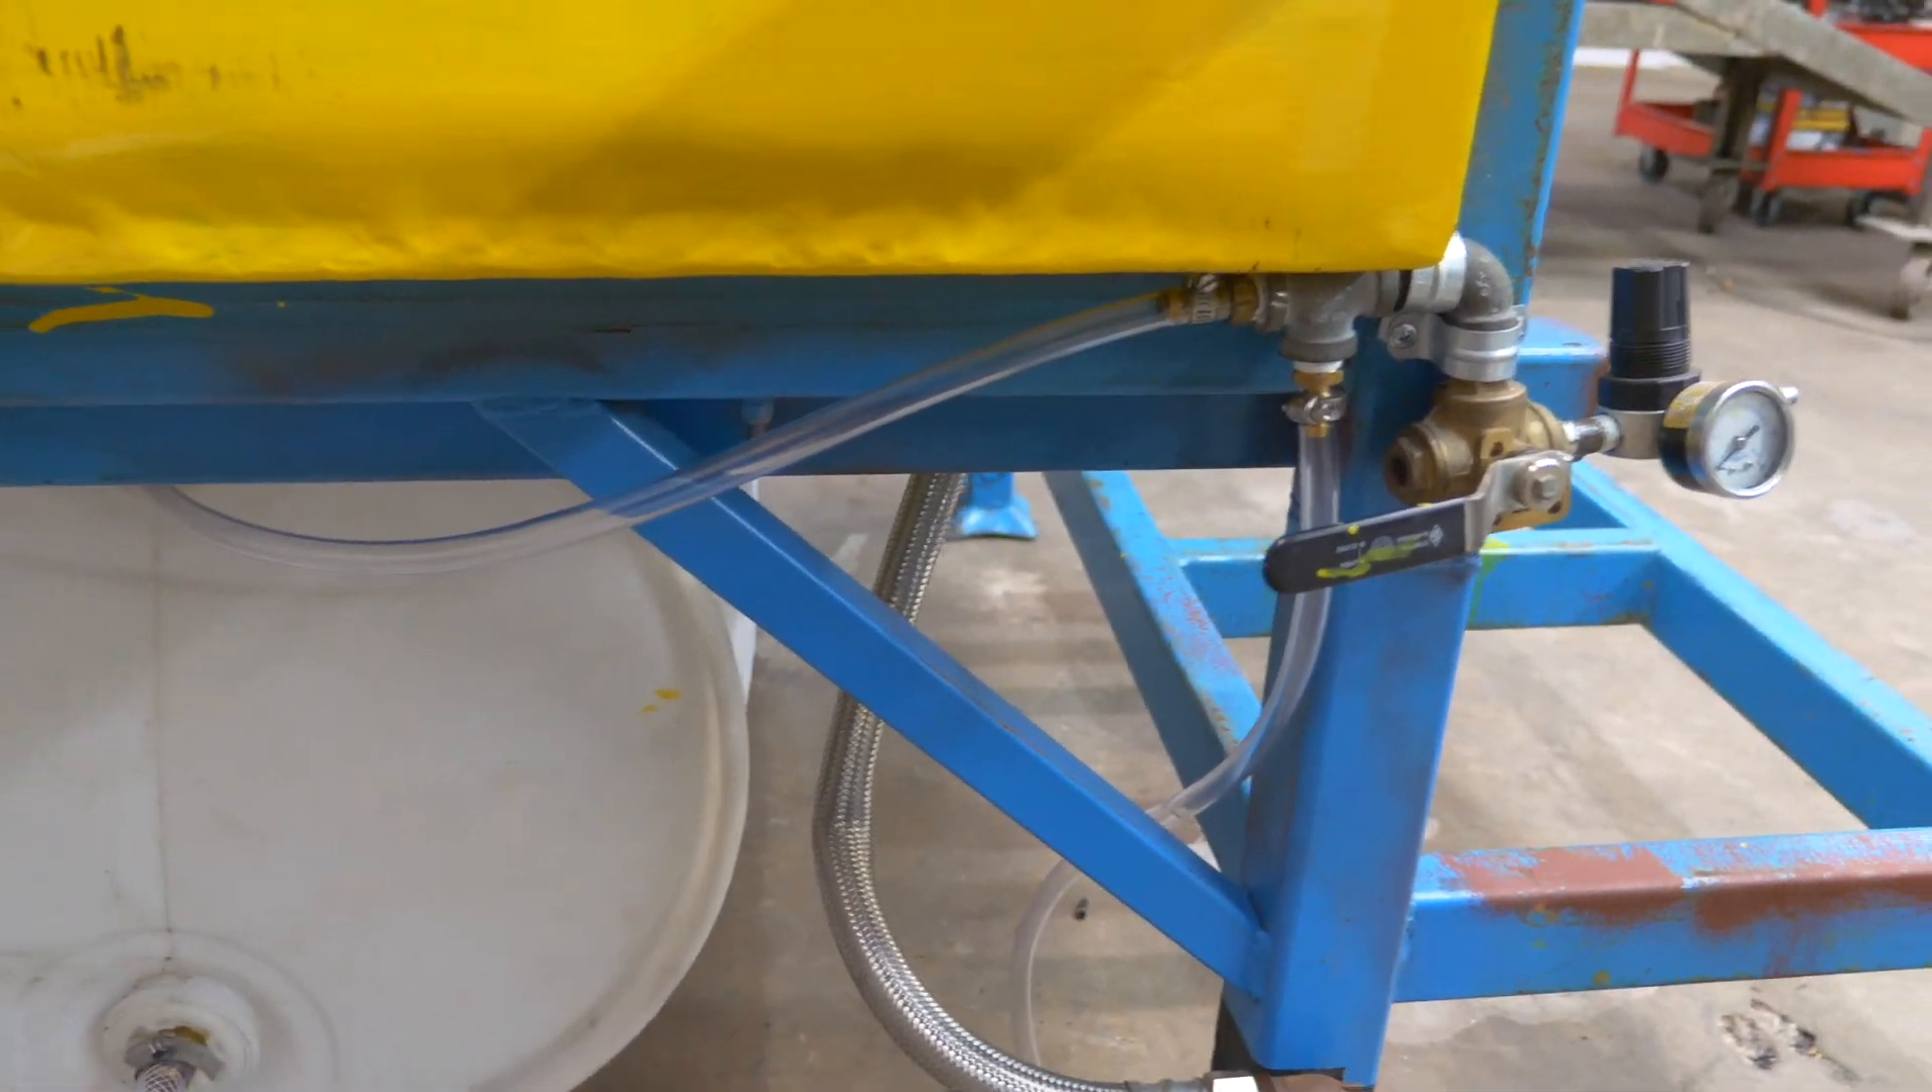Down here we have the plumbing in place the big 55 gallon plastic tank and instead of having these valves and regulators on the tank we've got them mounted directly to the frame.